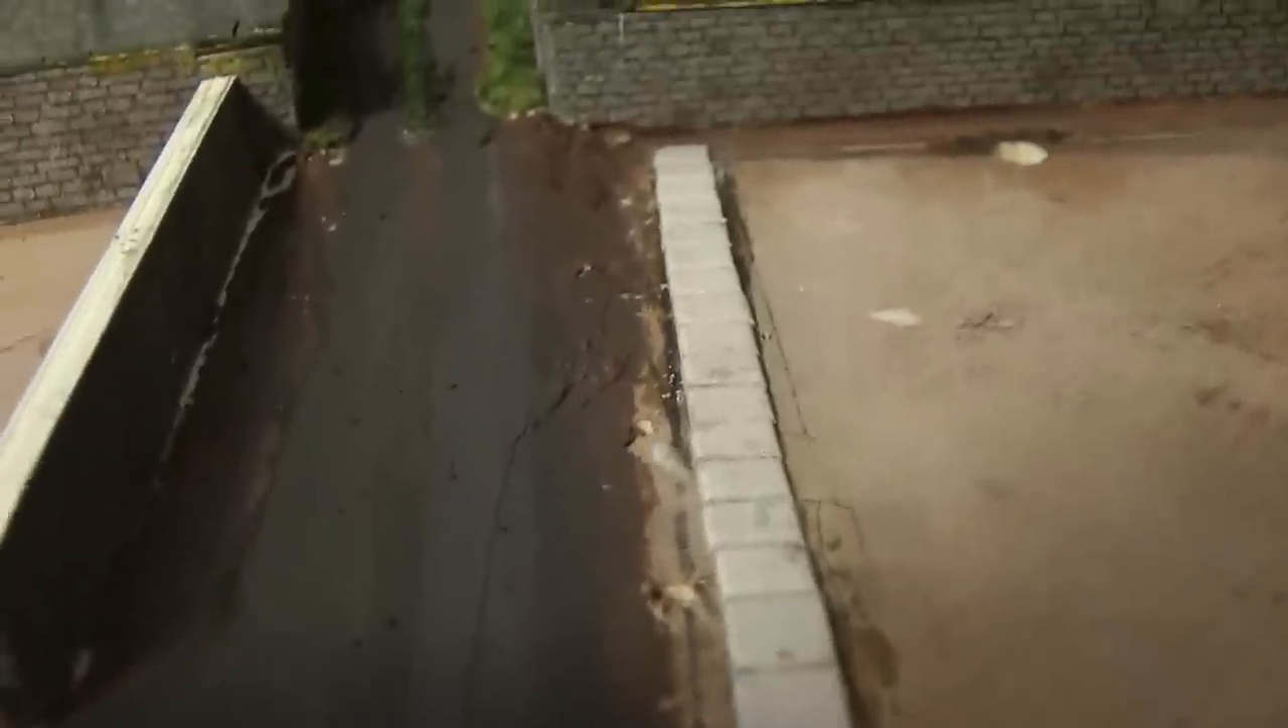And I've put in a few slabs along there, so that's the Metcalf slabs.